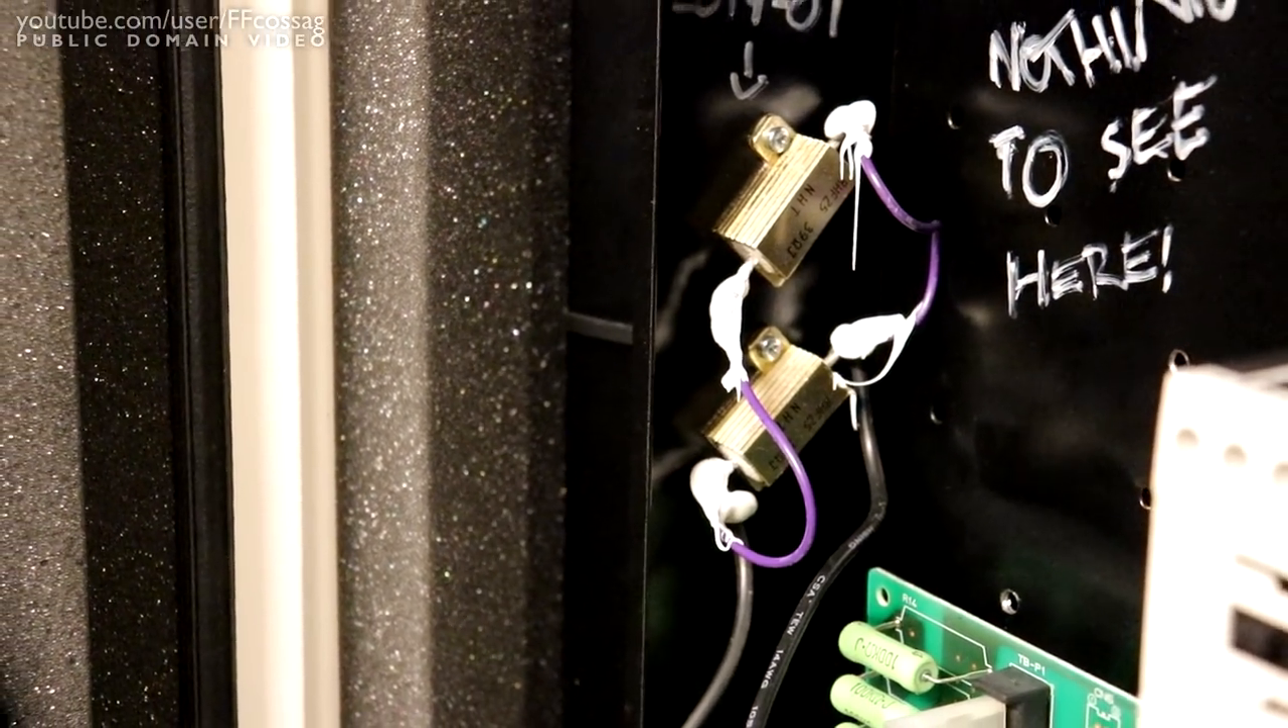So we have the two resistors bolted onto the case with the finest quality wood screws and they're hooked up and ready to go.